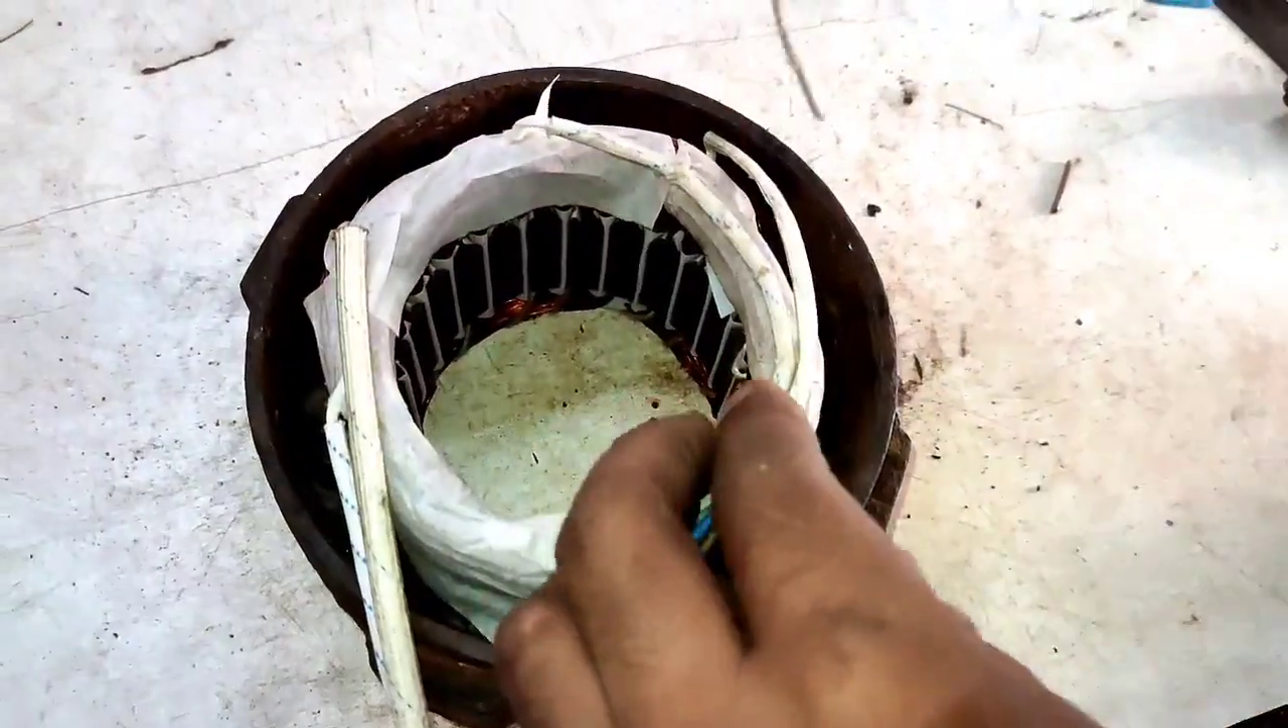देखे हमने कोटन पेपर इस तरह से लगा दिया है।